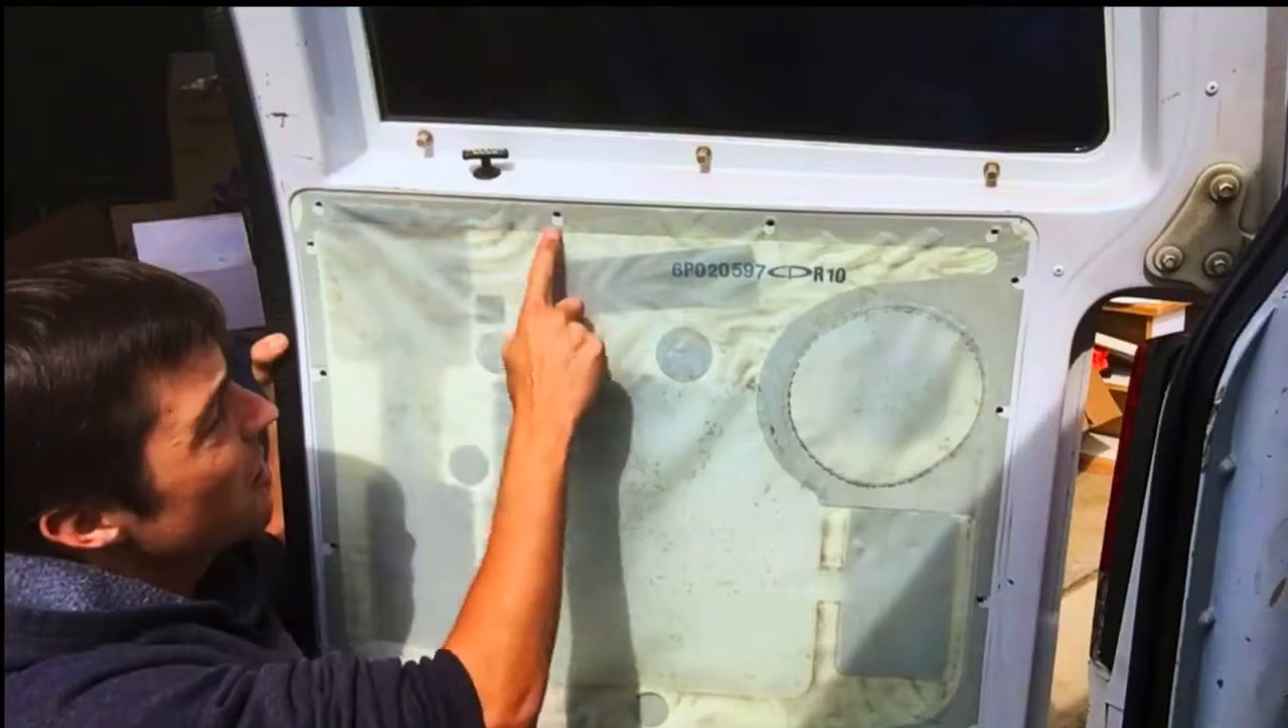I got the panel off here and you can see where the screws were.